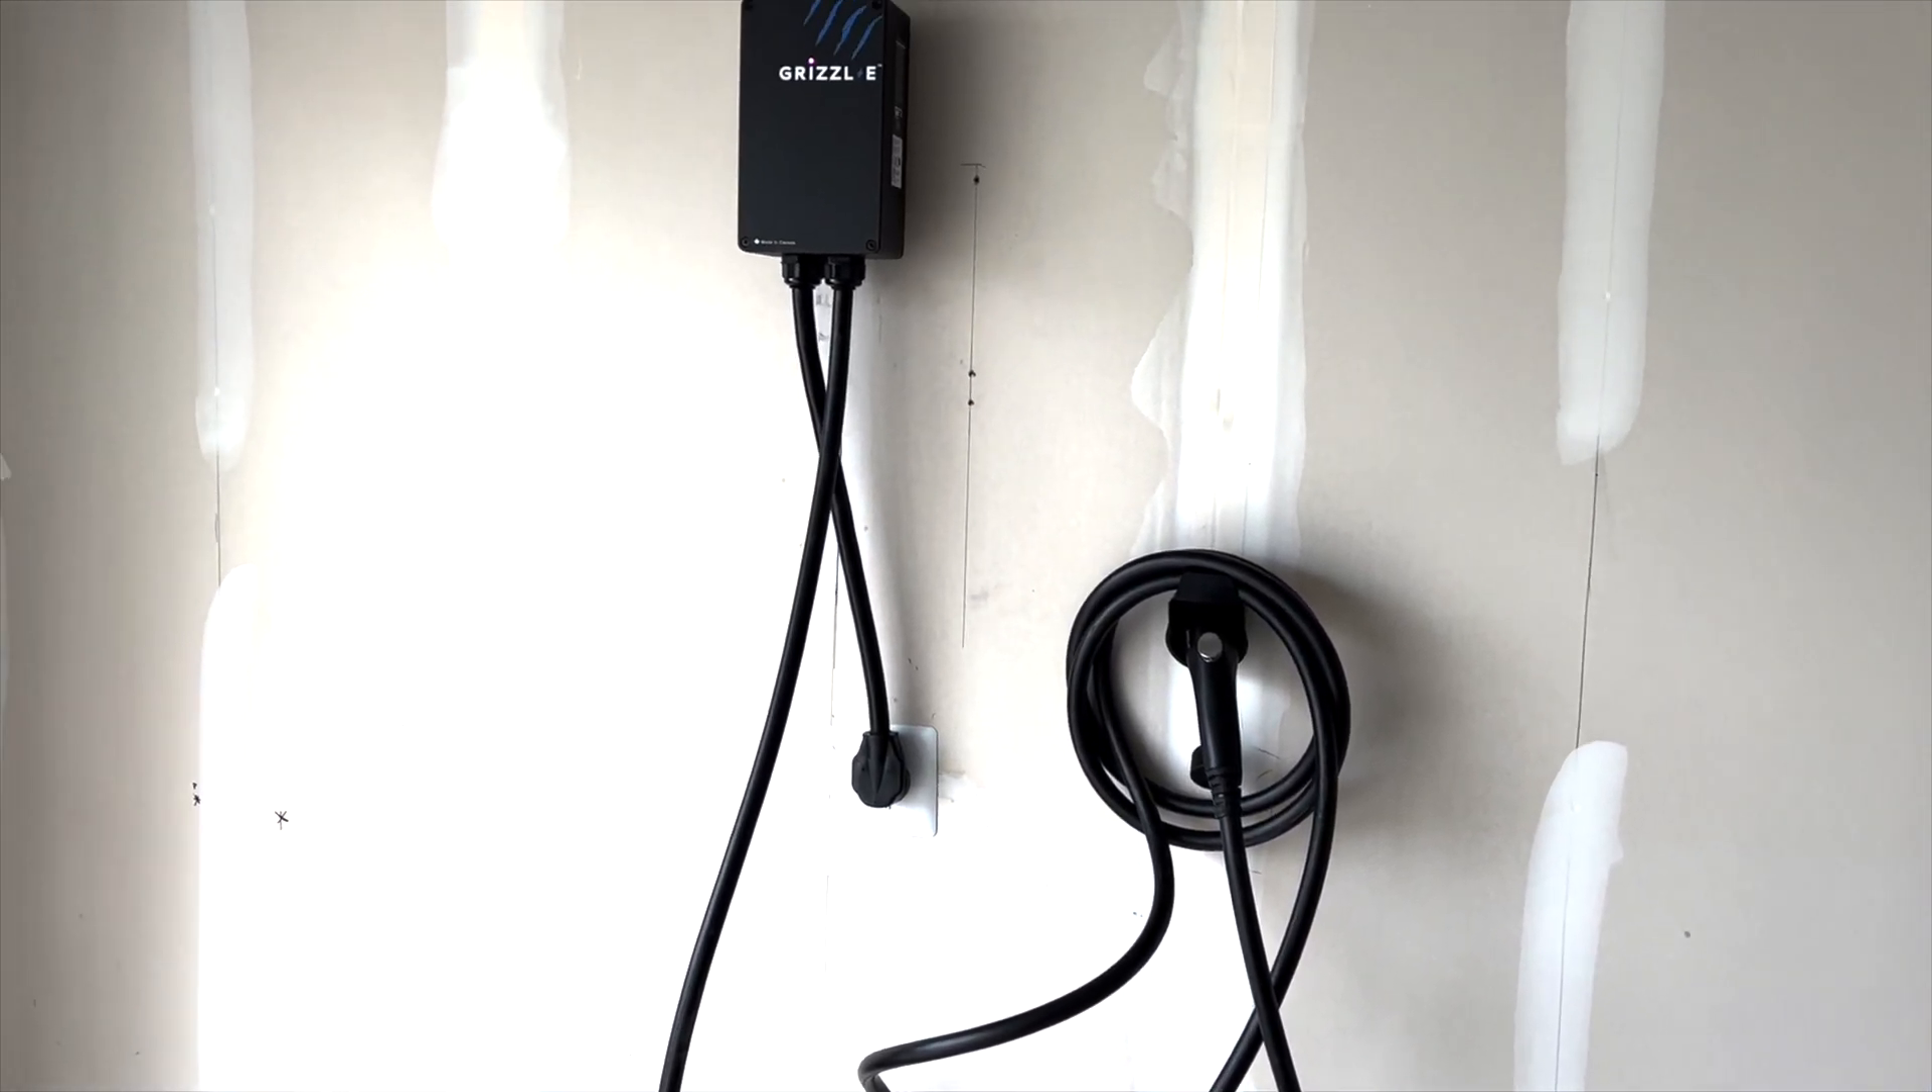Um, and now I got my new charging station all set up and ready to go.